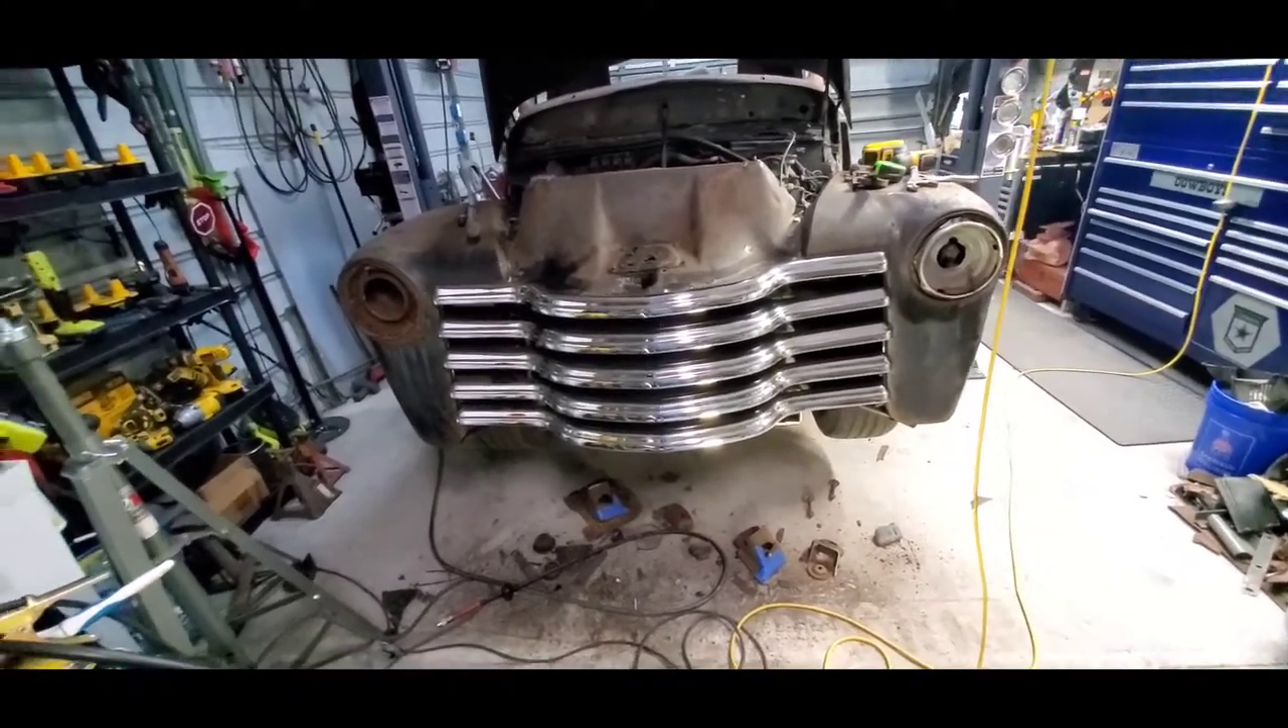I got the grill put in I'm happy with it.